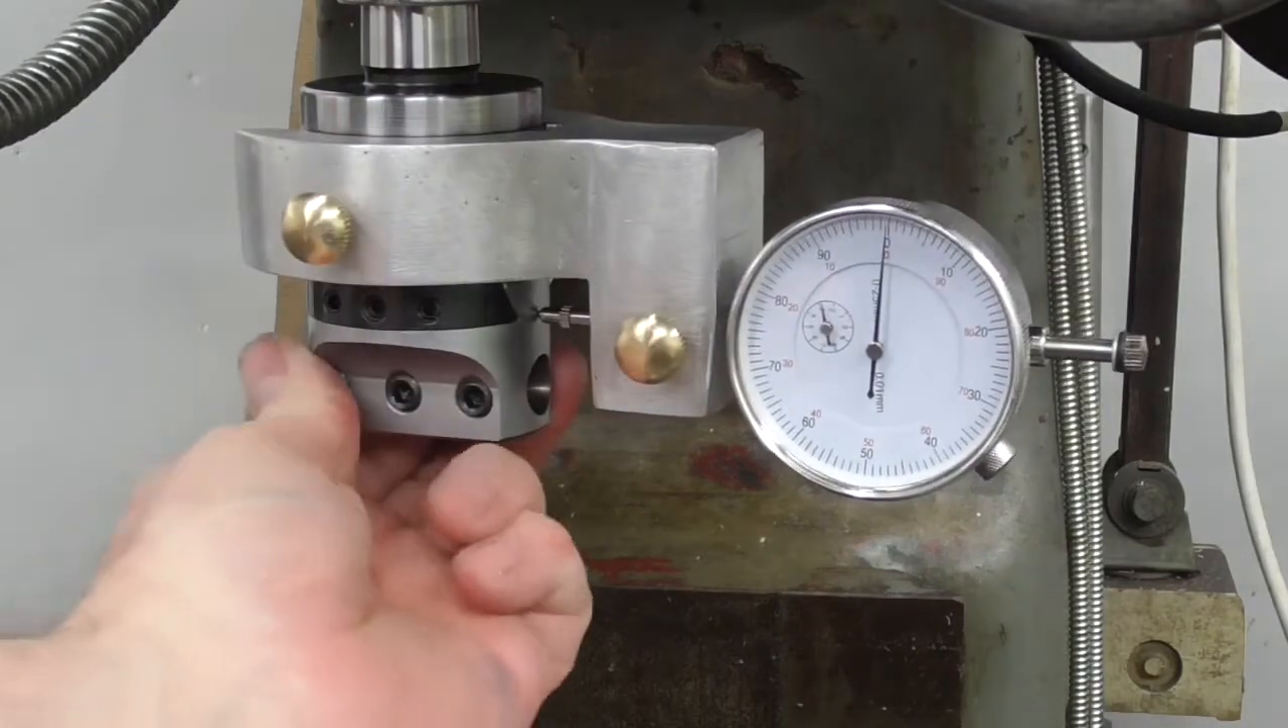I've put two two screw fasteners probably not needed. You can just use one.